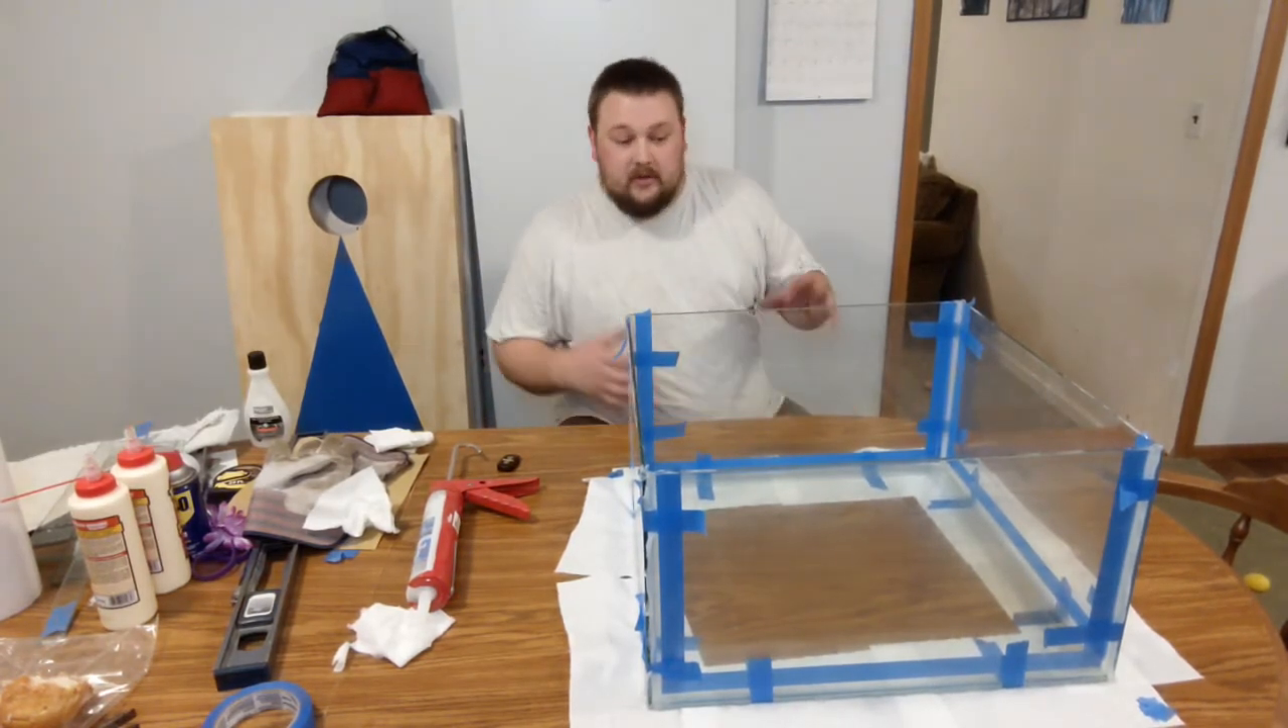All right guys so the aquarium is together.